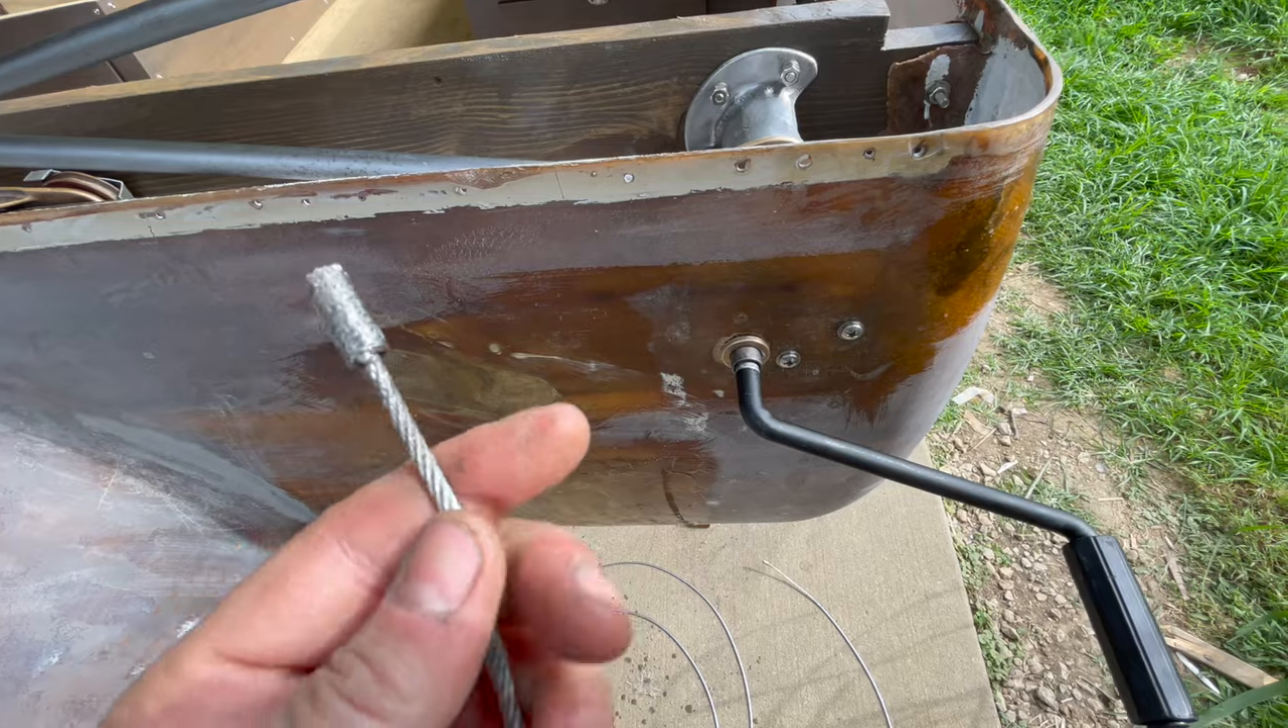I am getting ready to put the cables on. And I have swedged a couple of ends on these.